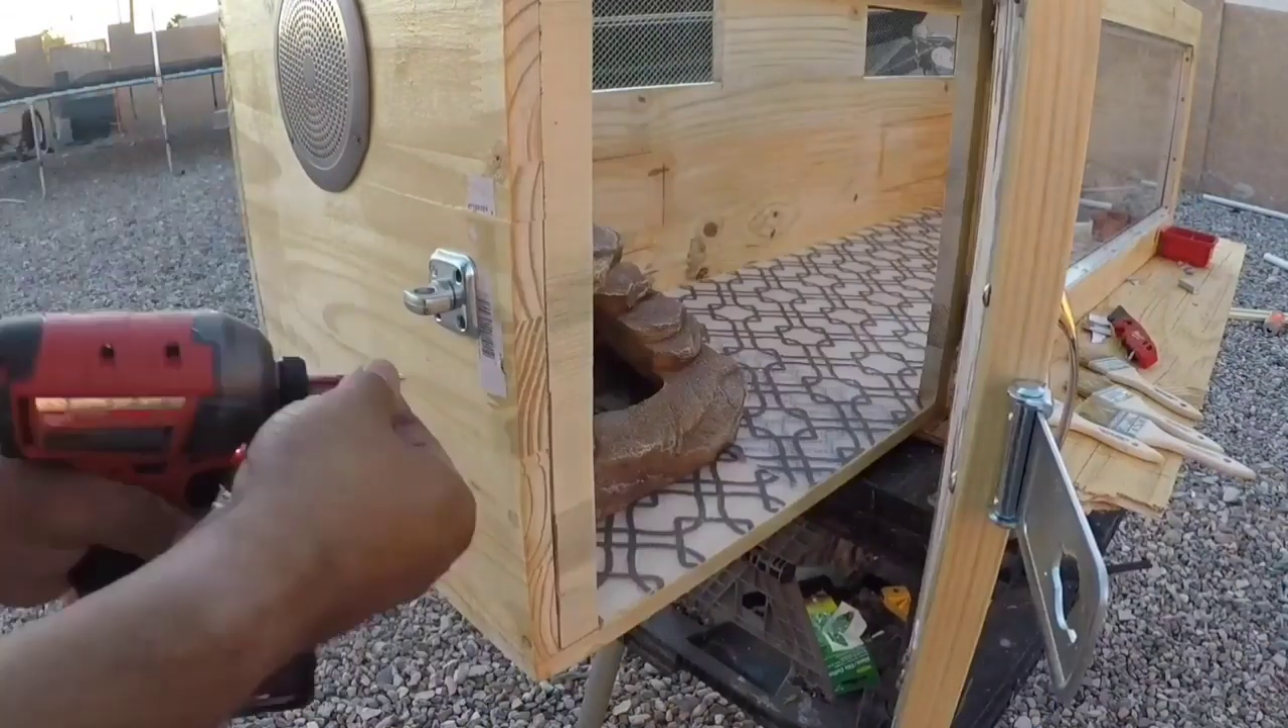The last thing we did was put a latch here.